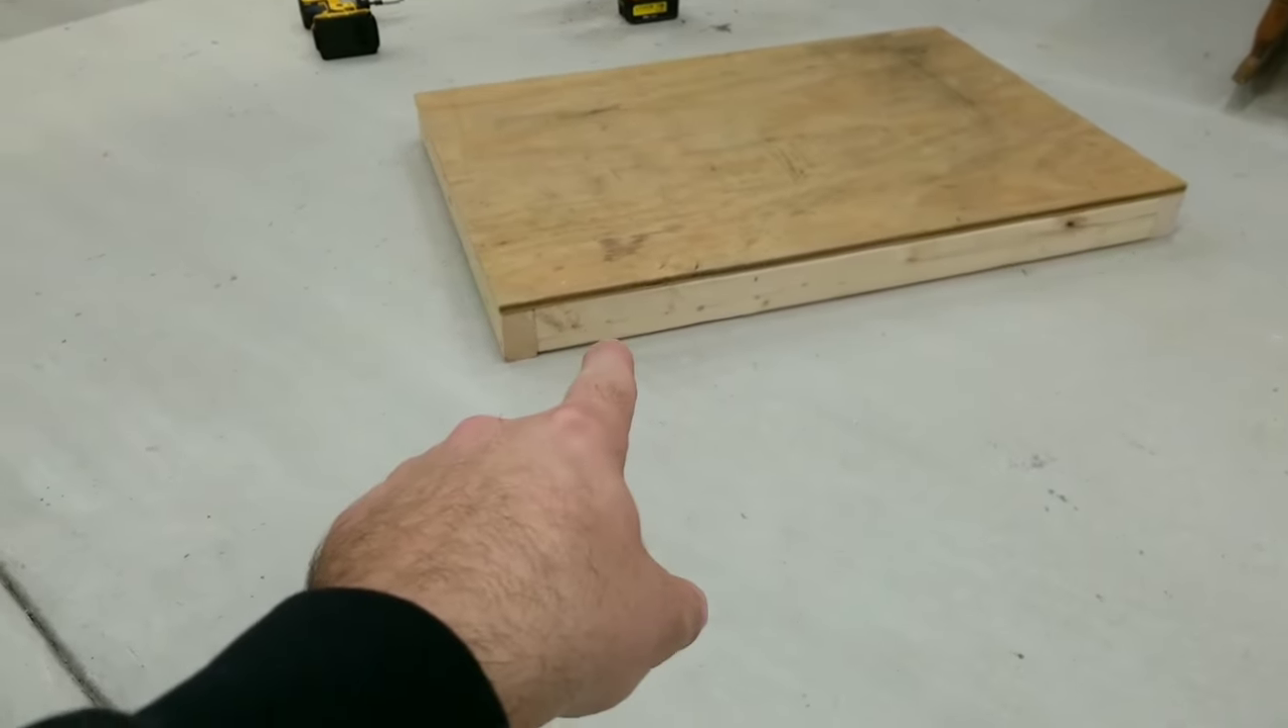So, so far, all we've done is we built this platform.